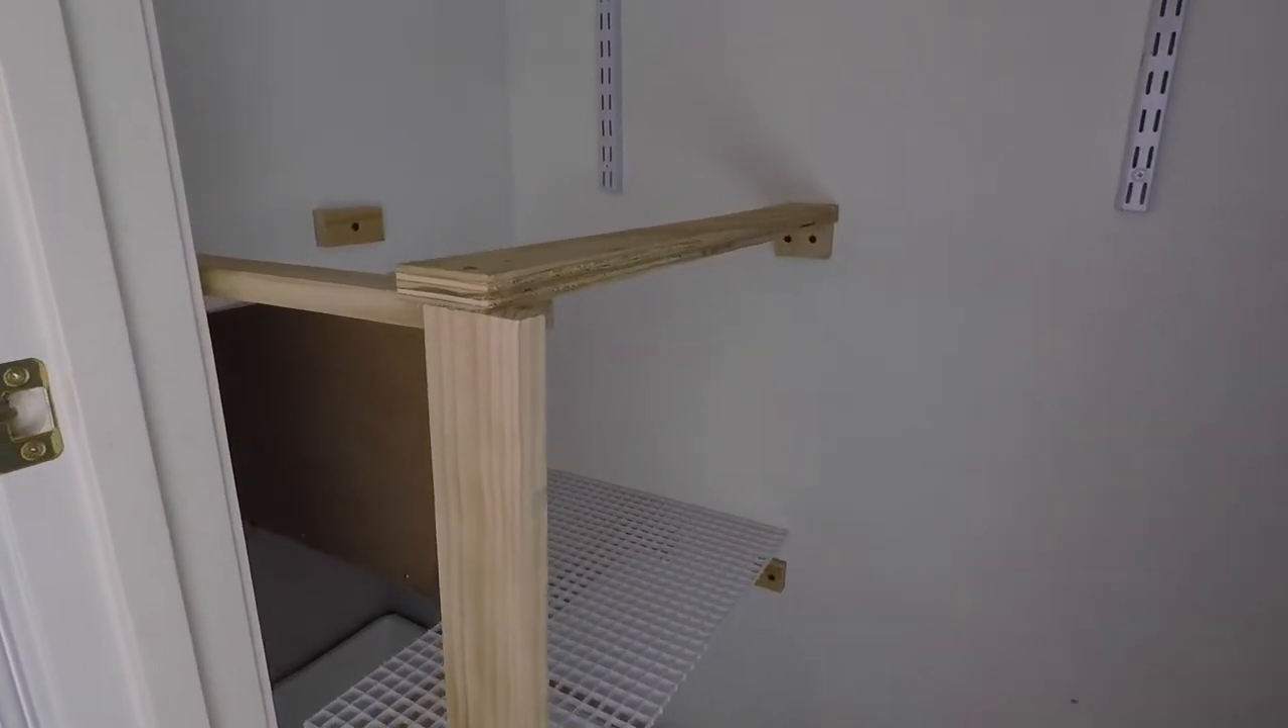And then here you can see I went ahead and framed out the edge.